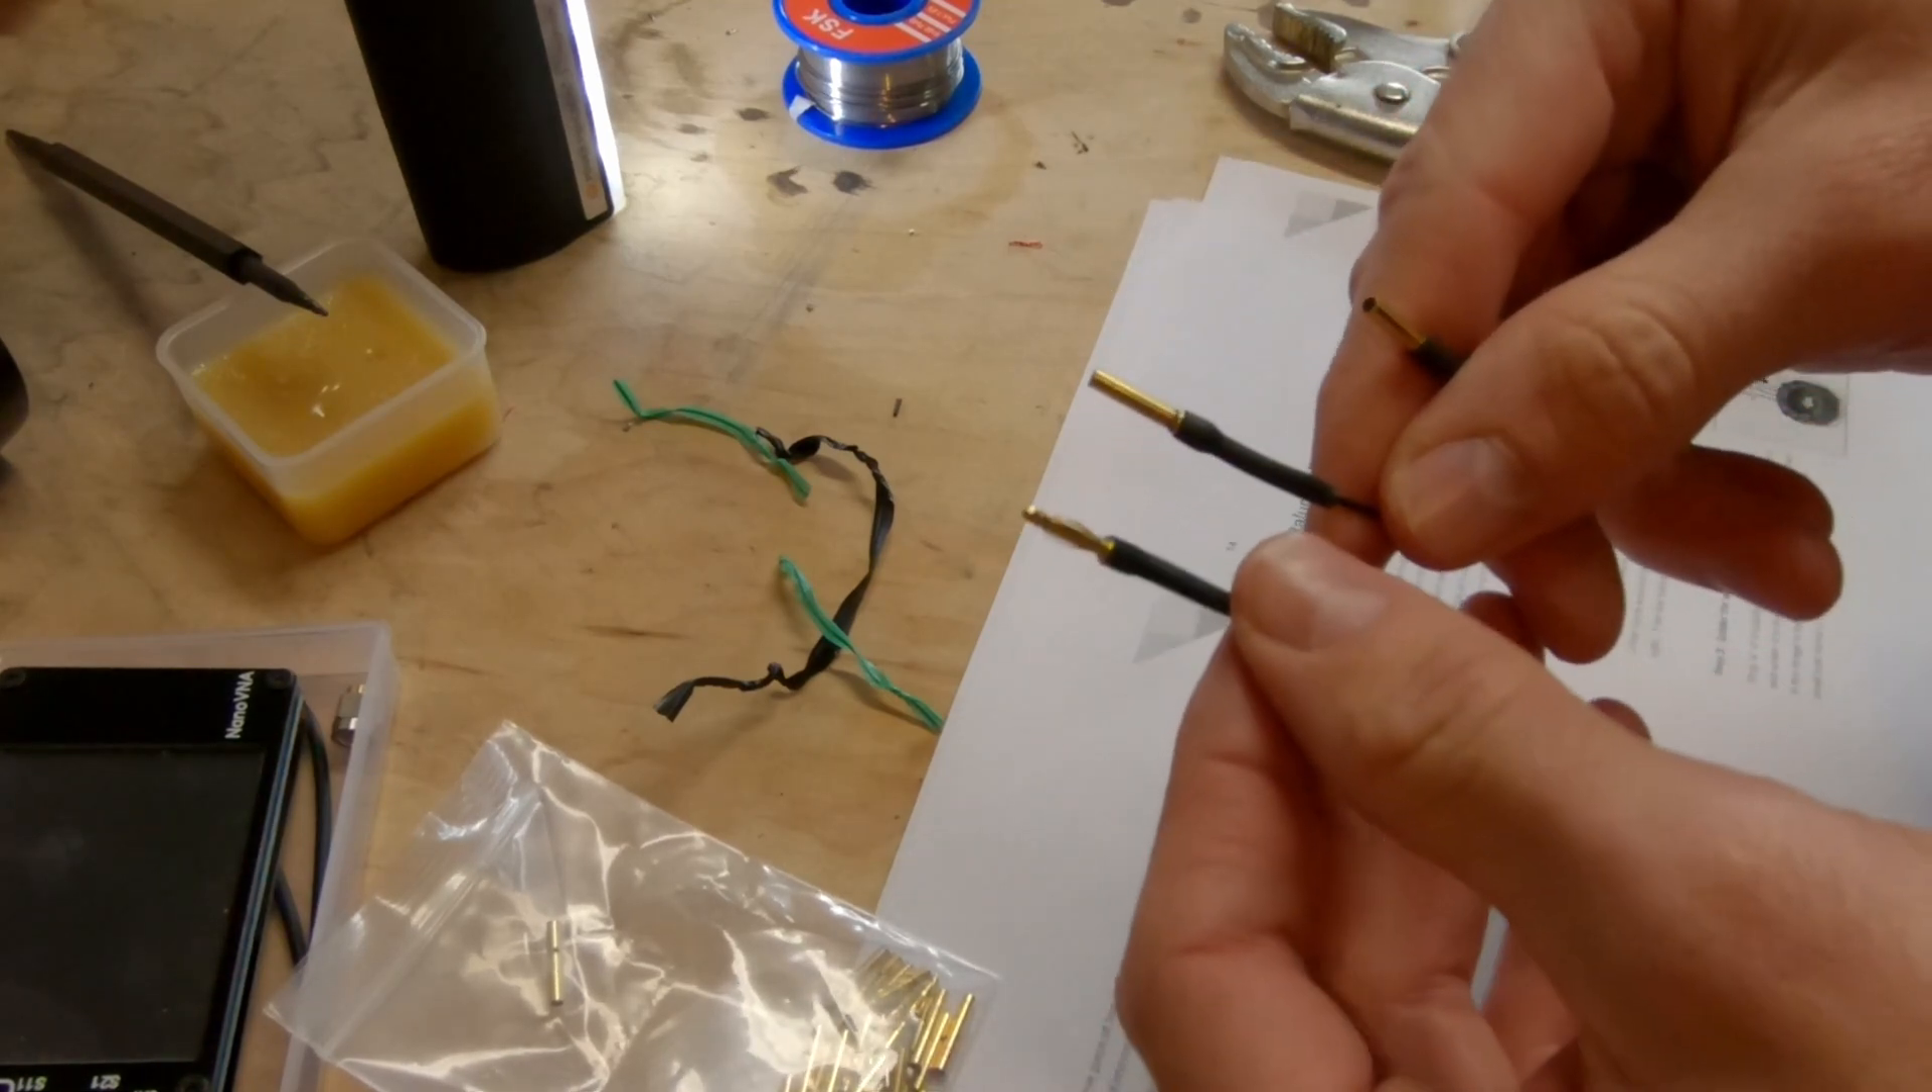Added a banana connector to the counterpoise and antenna wires and I'm just realizing I probably should have done opposite plugs for the antenna versus counterpoise just so I don't get them mixed up in the field.